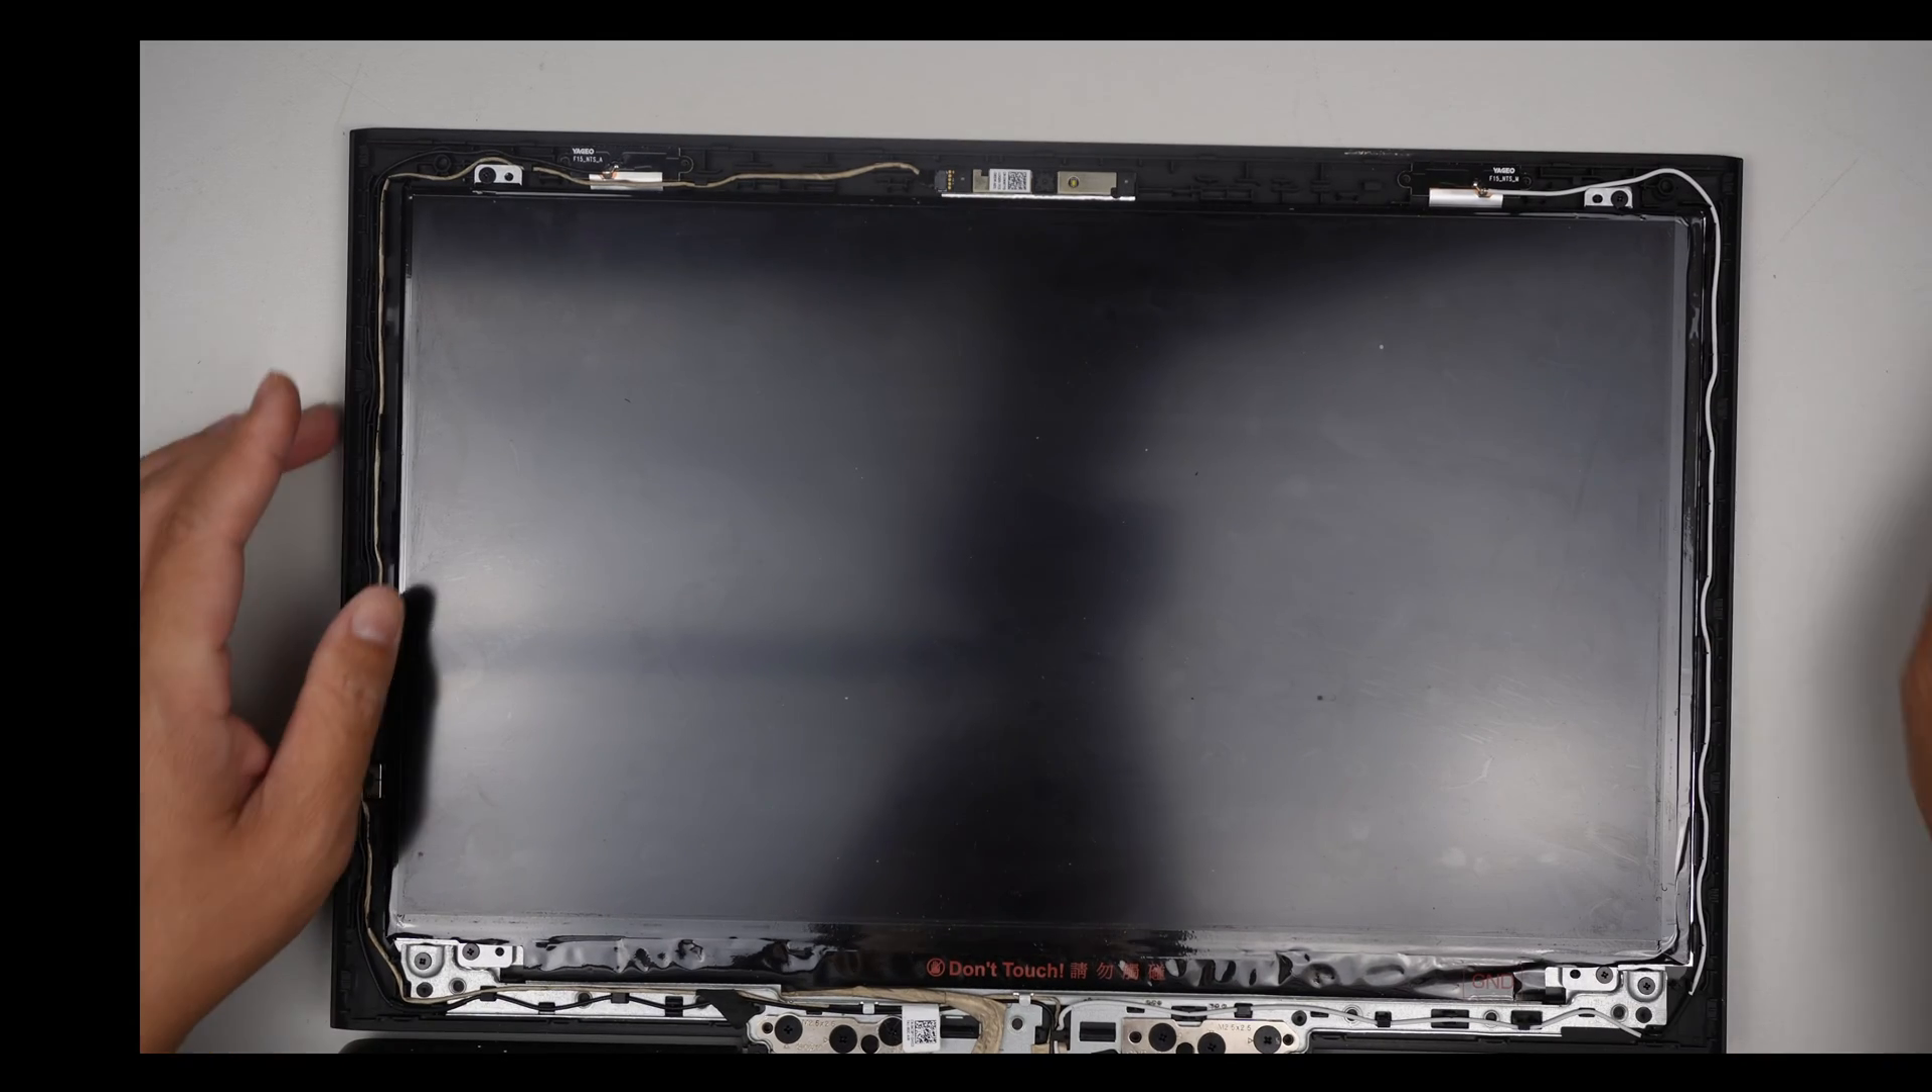Okay, once the entire bezel is removed, here is the screen and it needs a phillips screw driver to remove the screws.